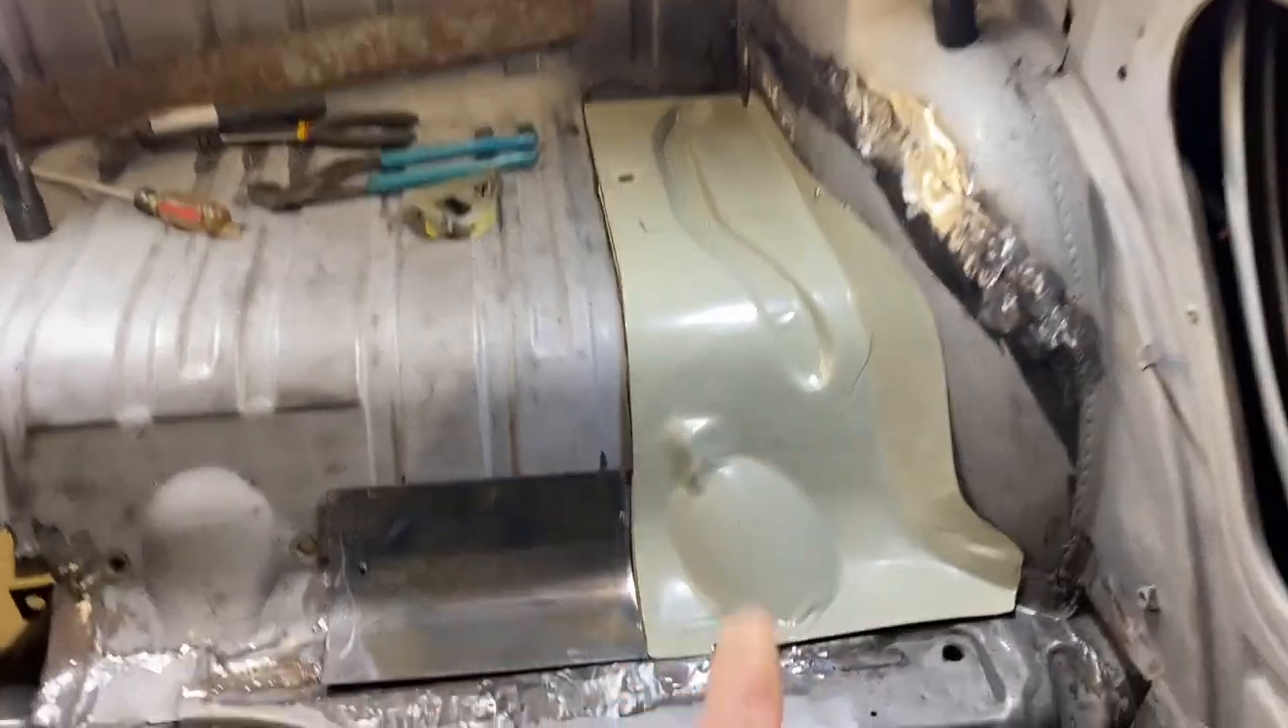We've got a panel here that we've cut uh it's close to fitting well.